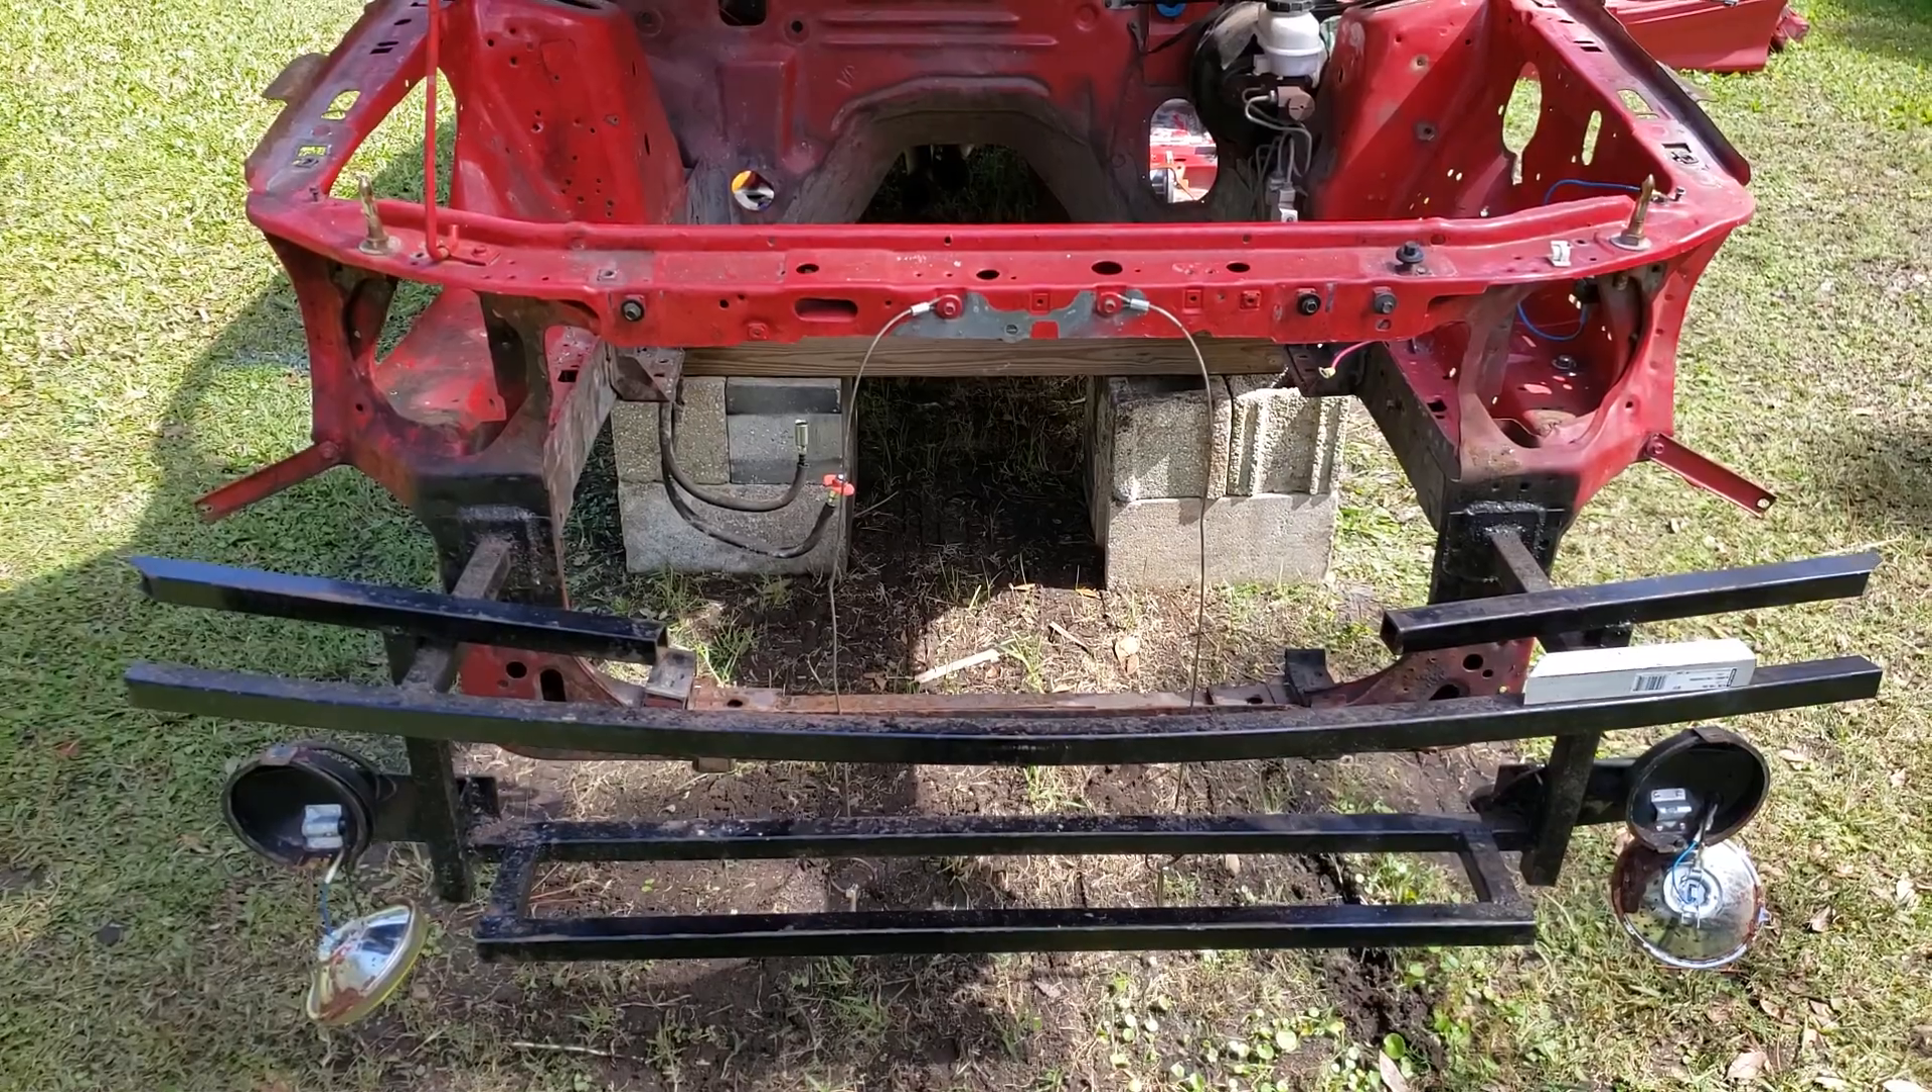The first stage of me cleaning up the engine bay and smoothing everything out, I already pulled the motor out, K-member out.